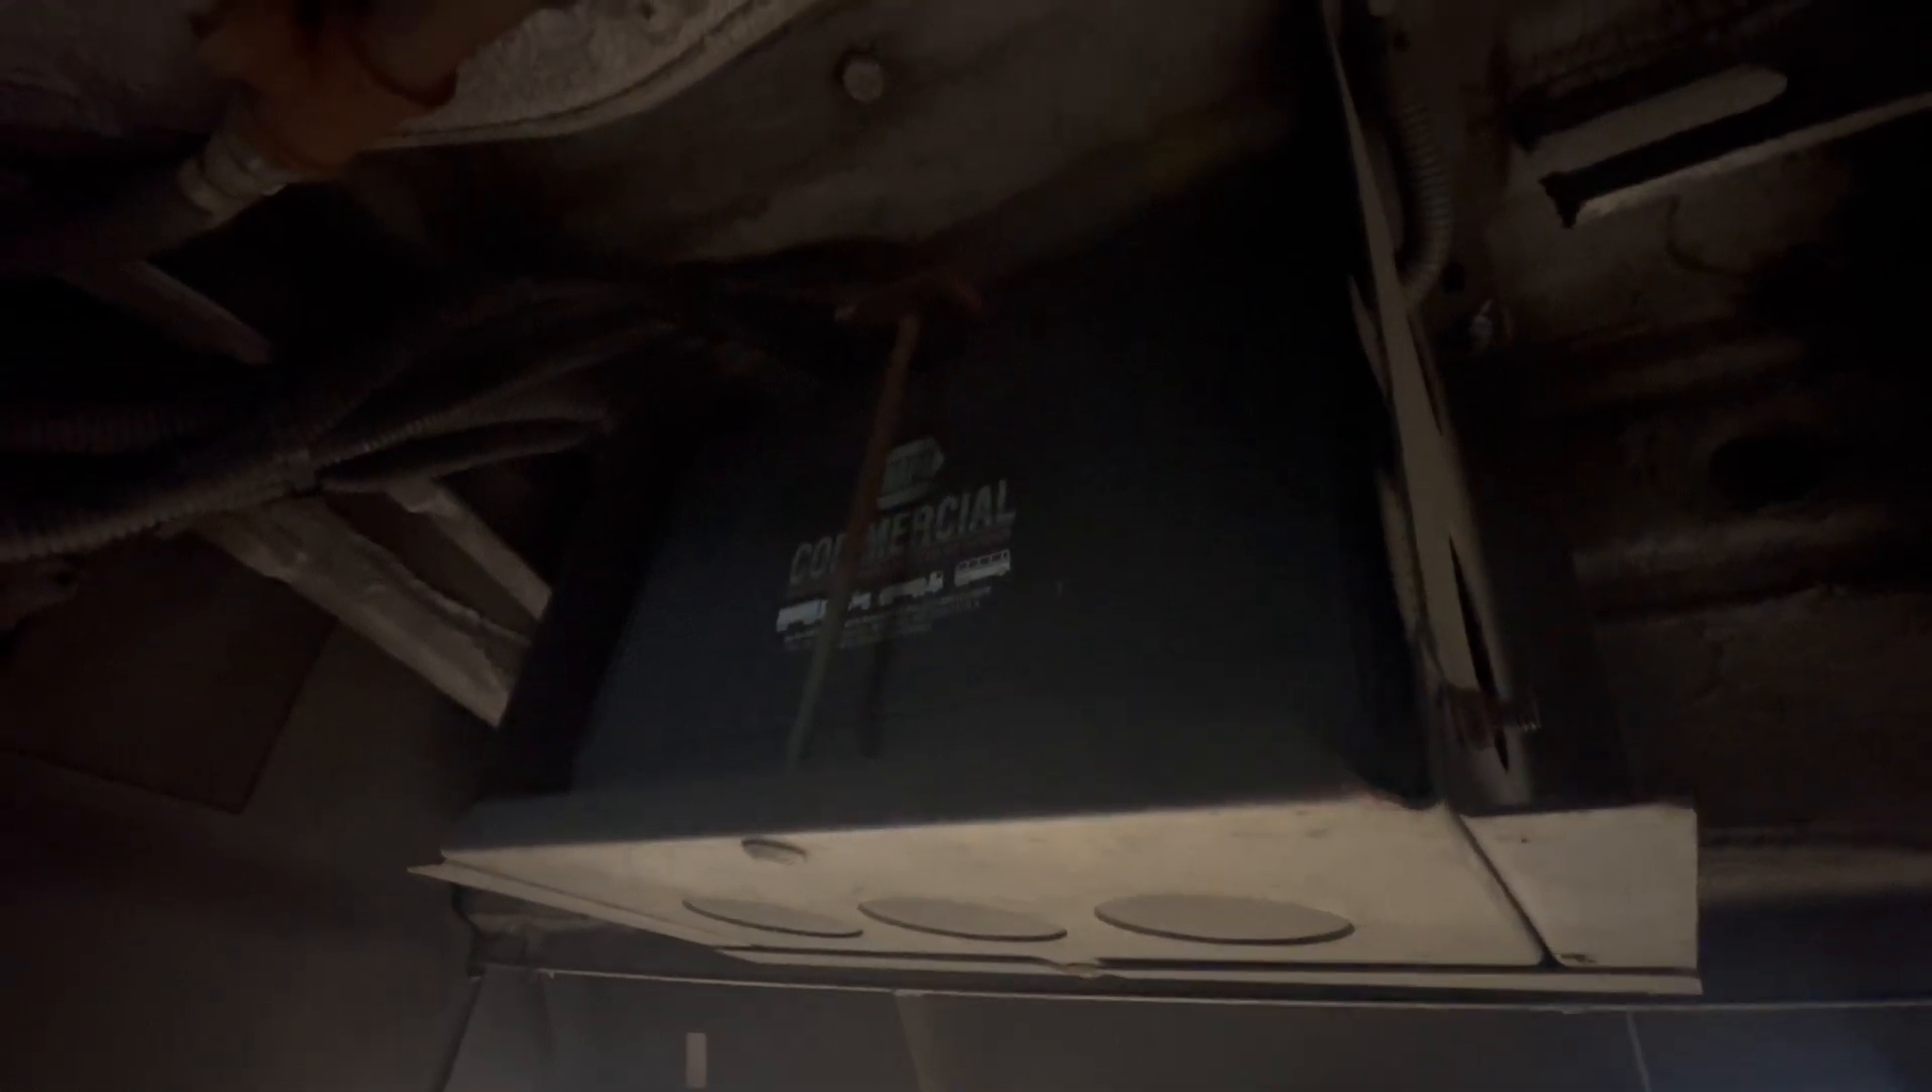And here's the other battery that has yet to be, uh, removed.